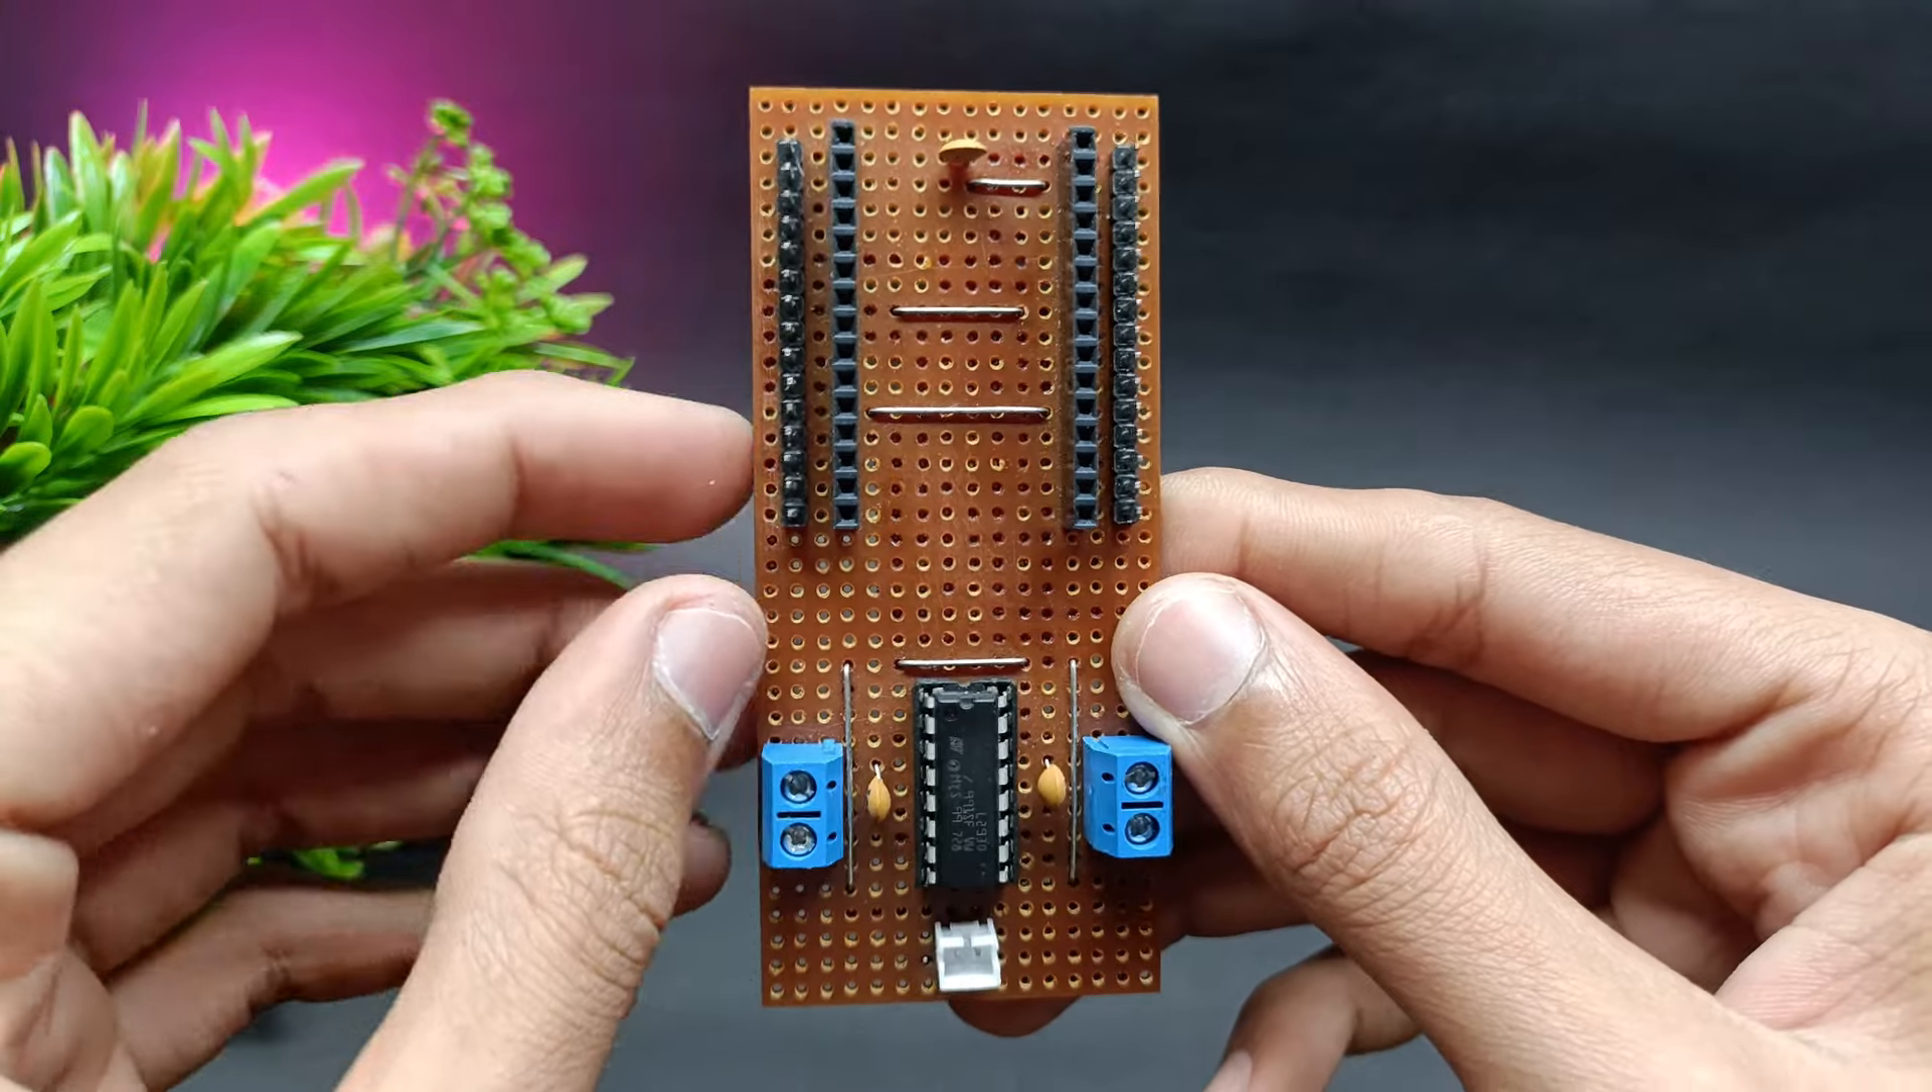यहाँ आप सबसे पहले देख सकते हैं कि मैंने कुछ header pins connect किया।